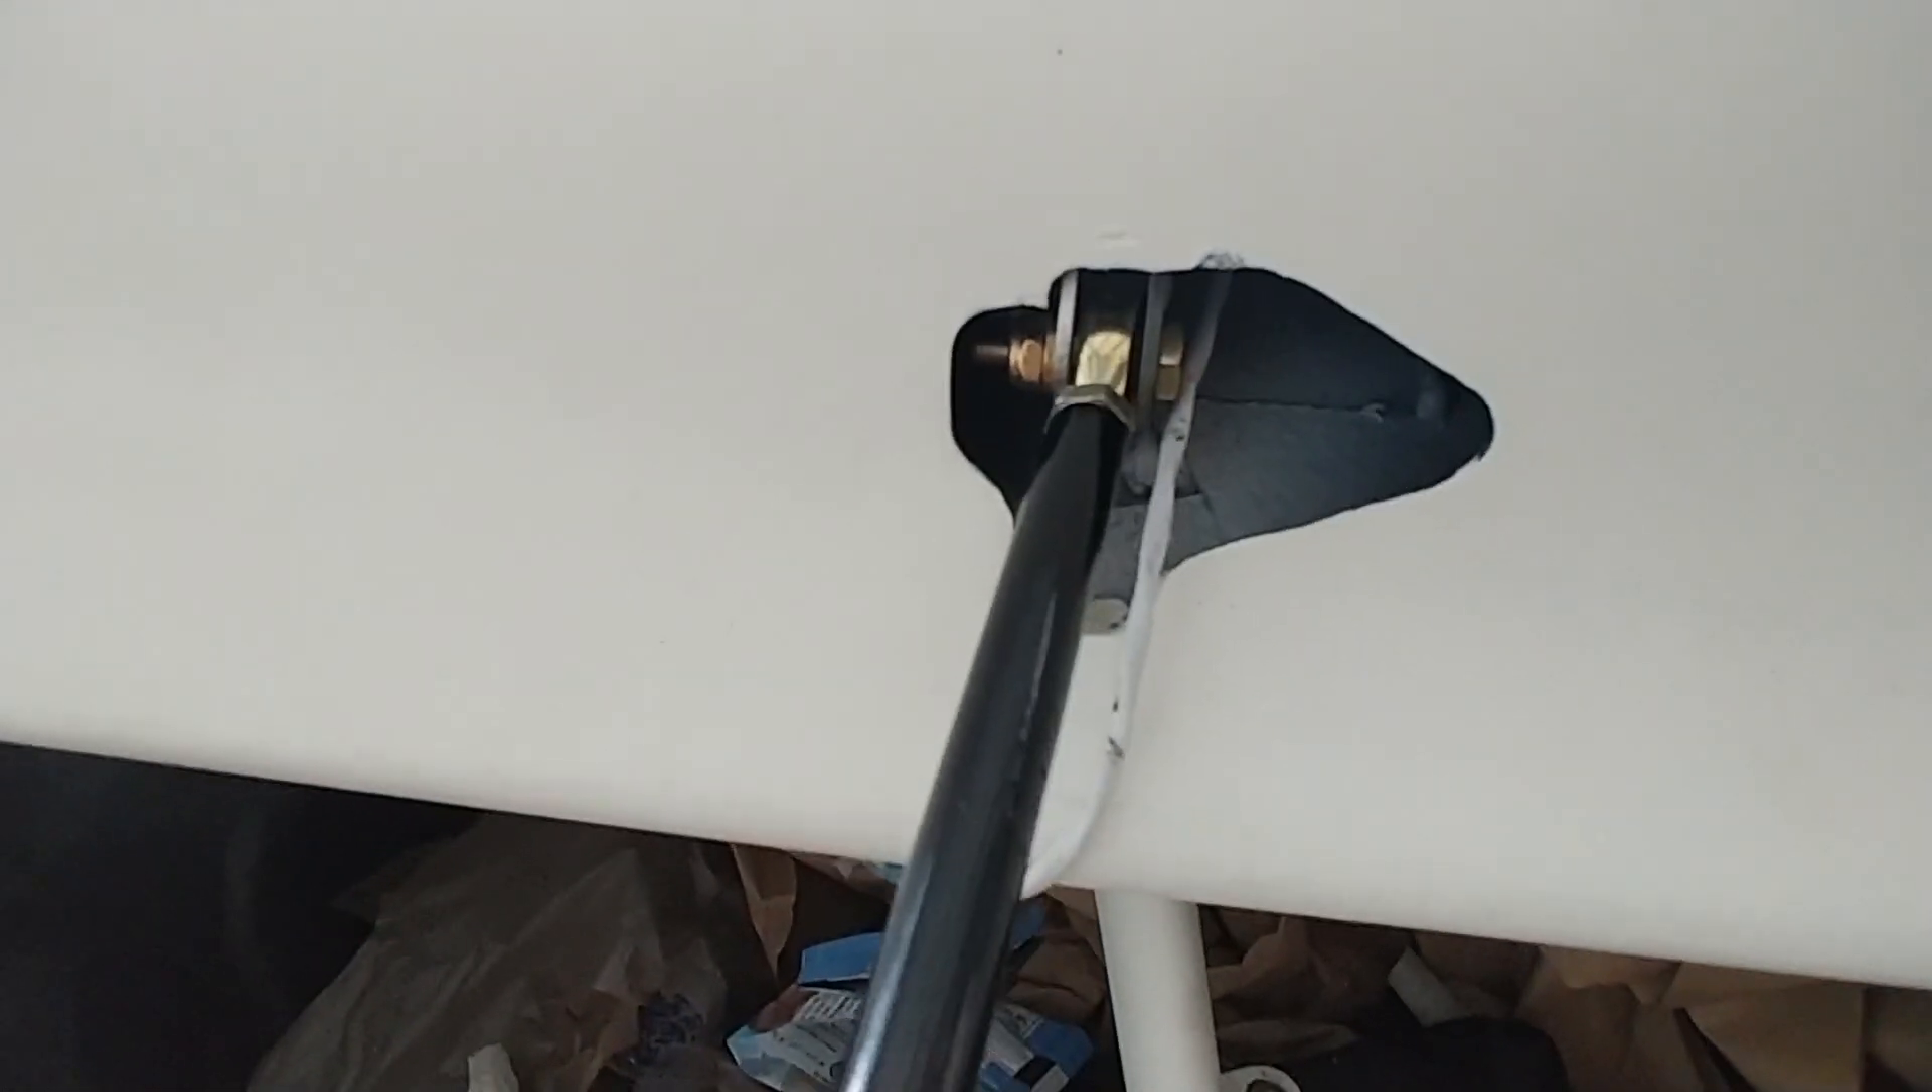So there's the new push rod in place there and time to put this aileron back on and check that it's all working with respect to hitting the limits.